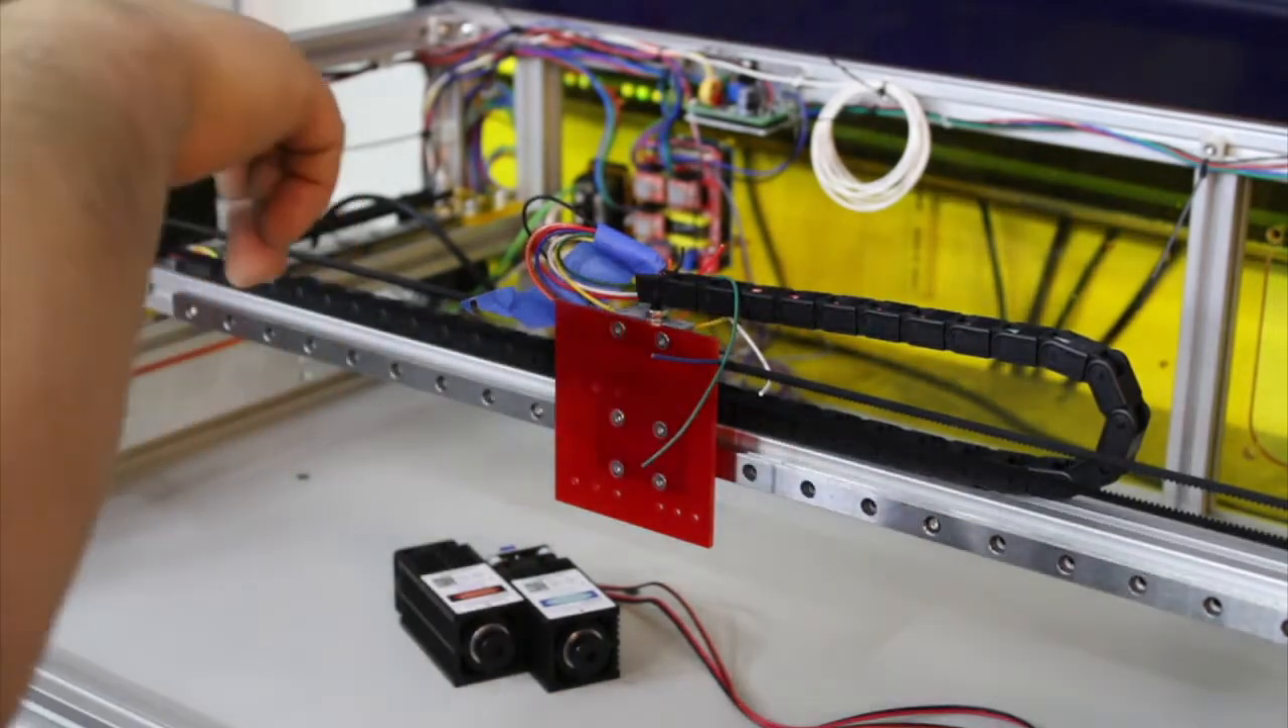Now all we have to do is put on the lasers.